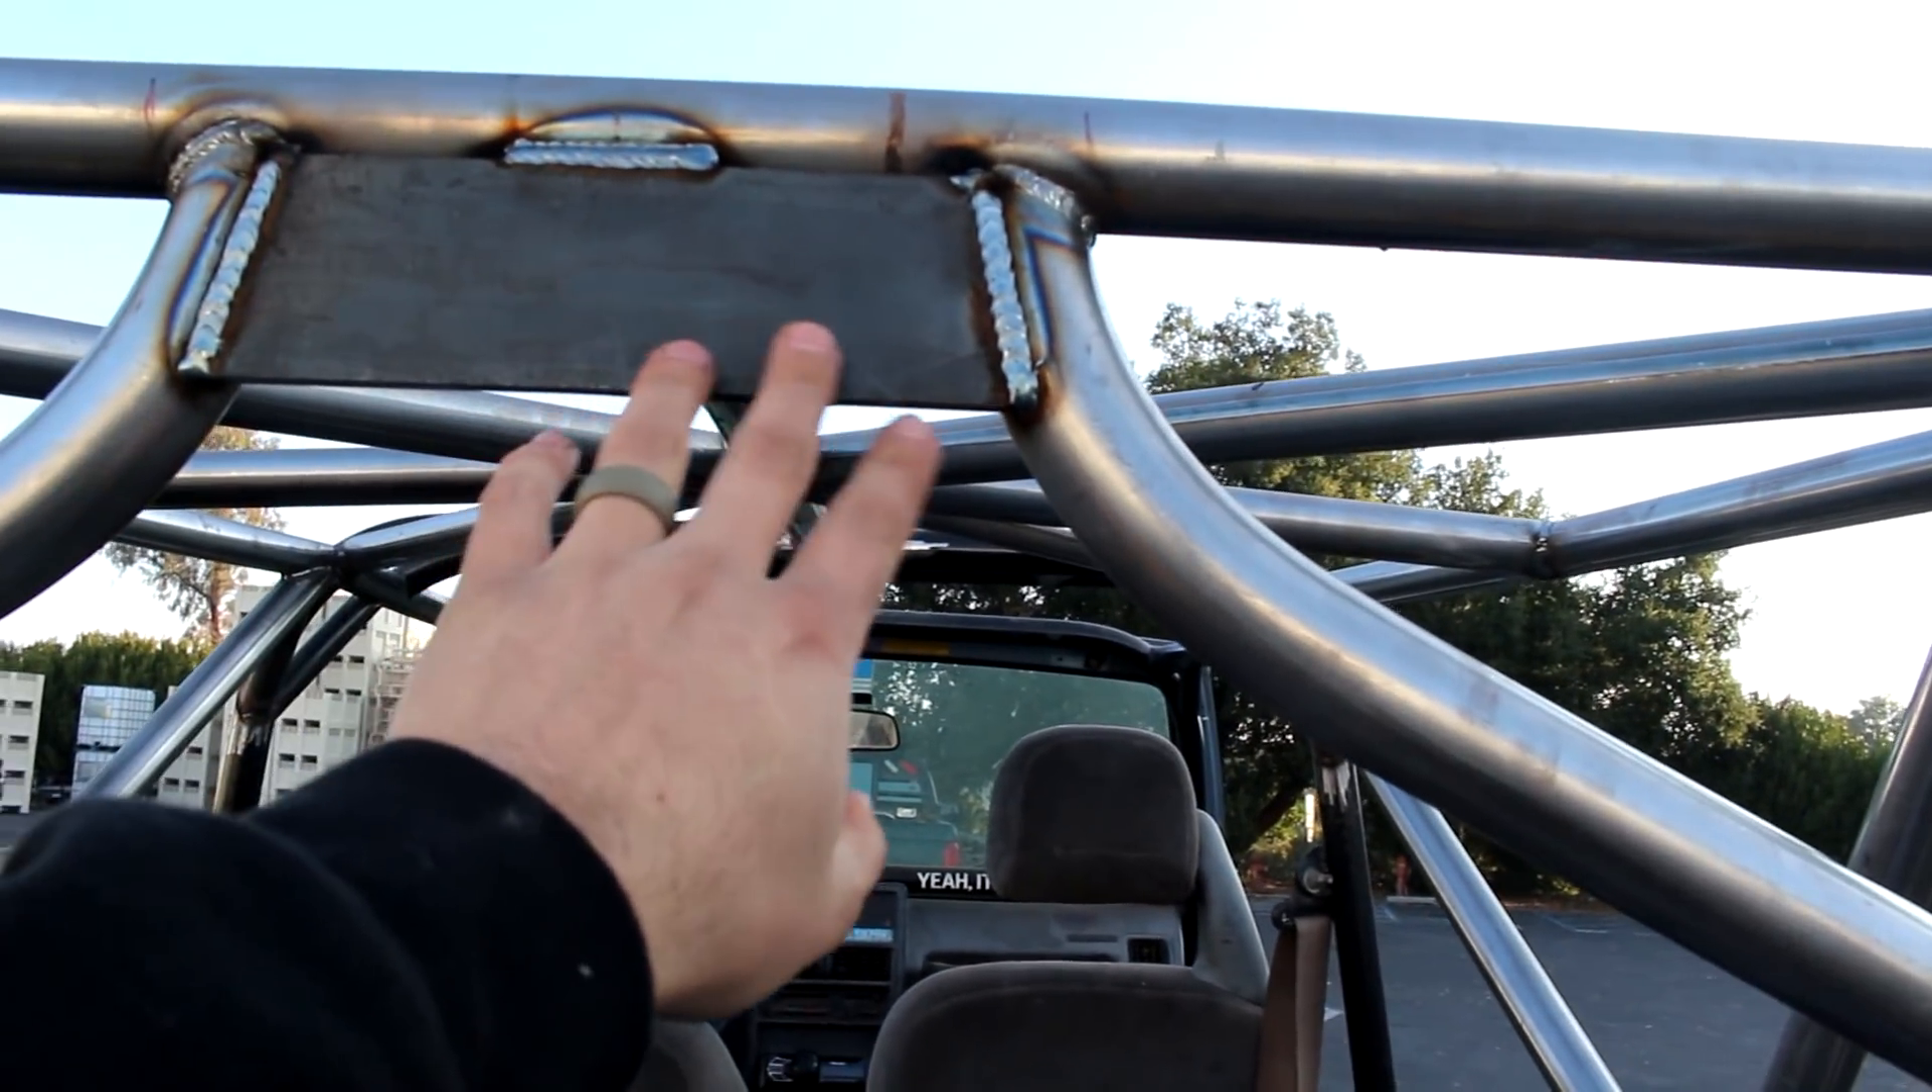I added this gusset on the roll cage on the back.